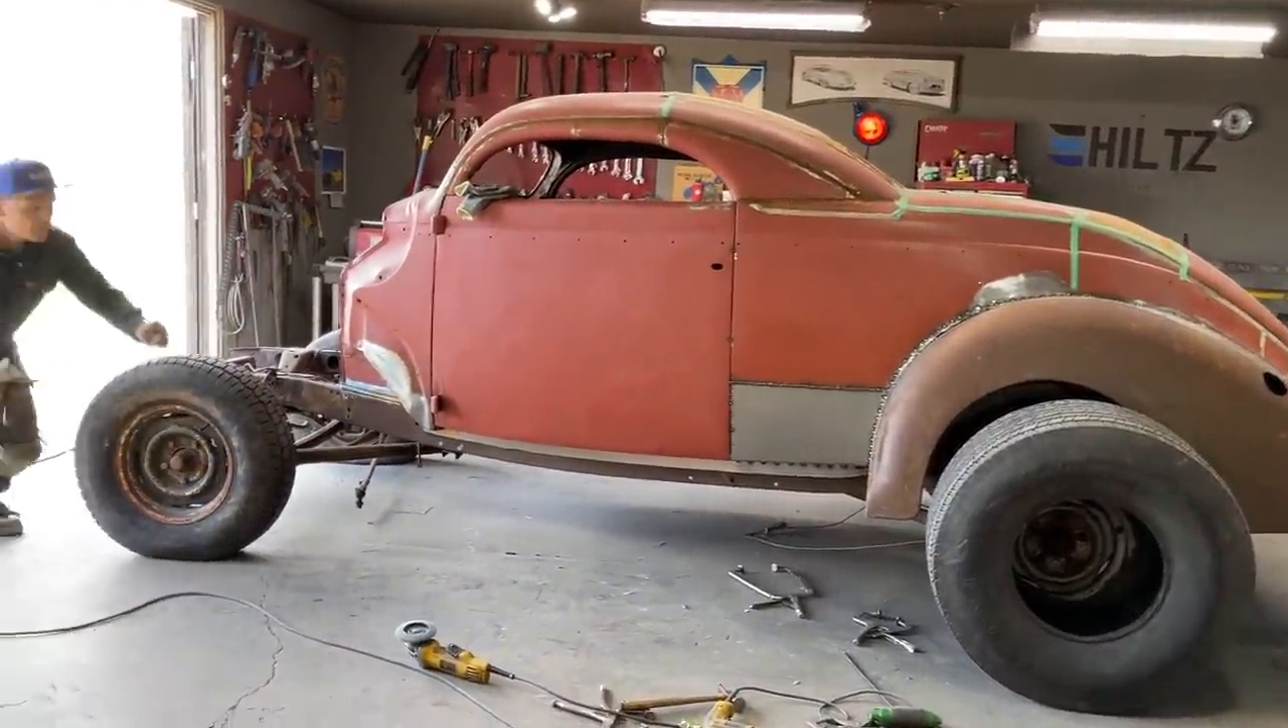So we've got one fender on, and we're going to continue, we're going to have to weld that all up.